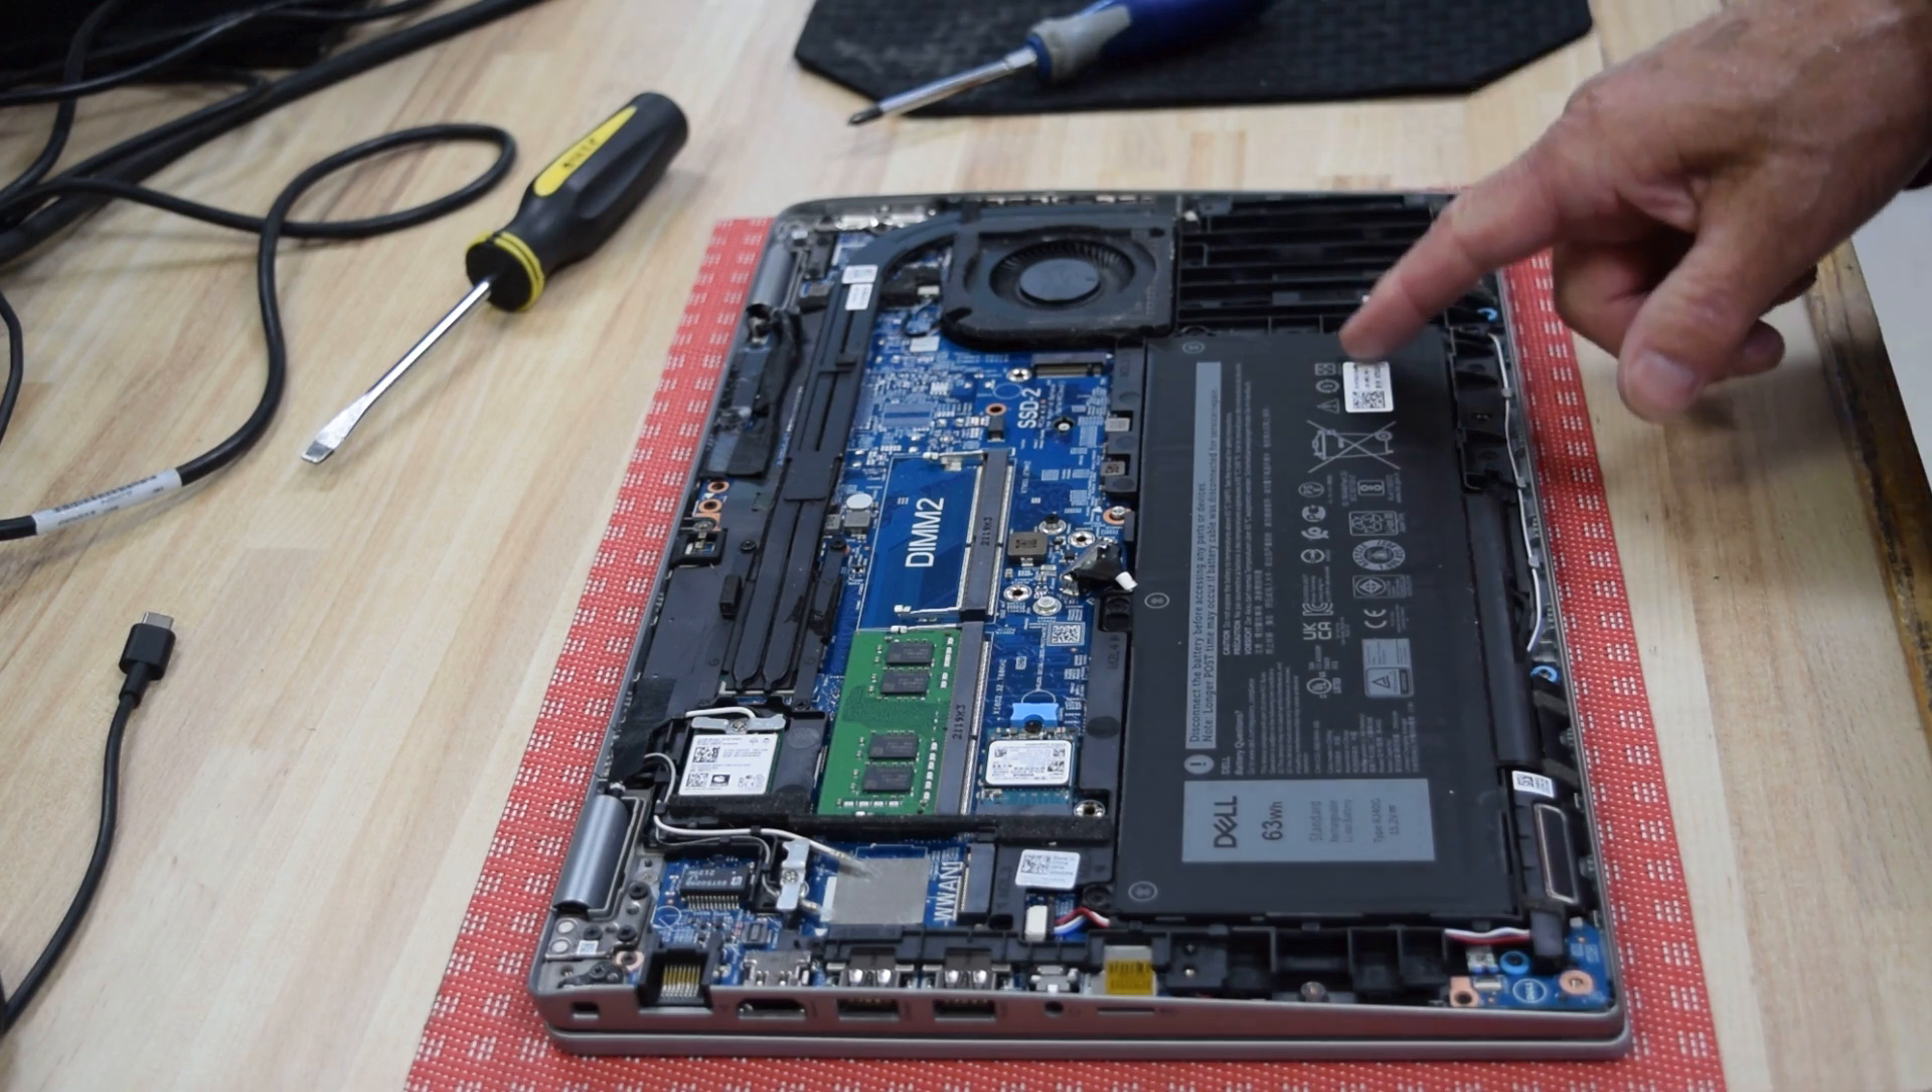And now we've got the bottom case cover off and there exposes the battery.